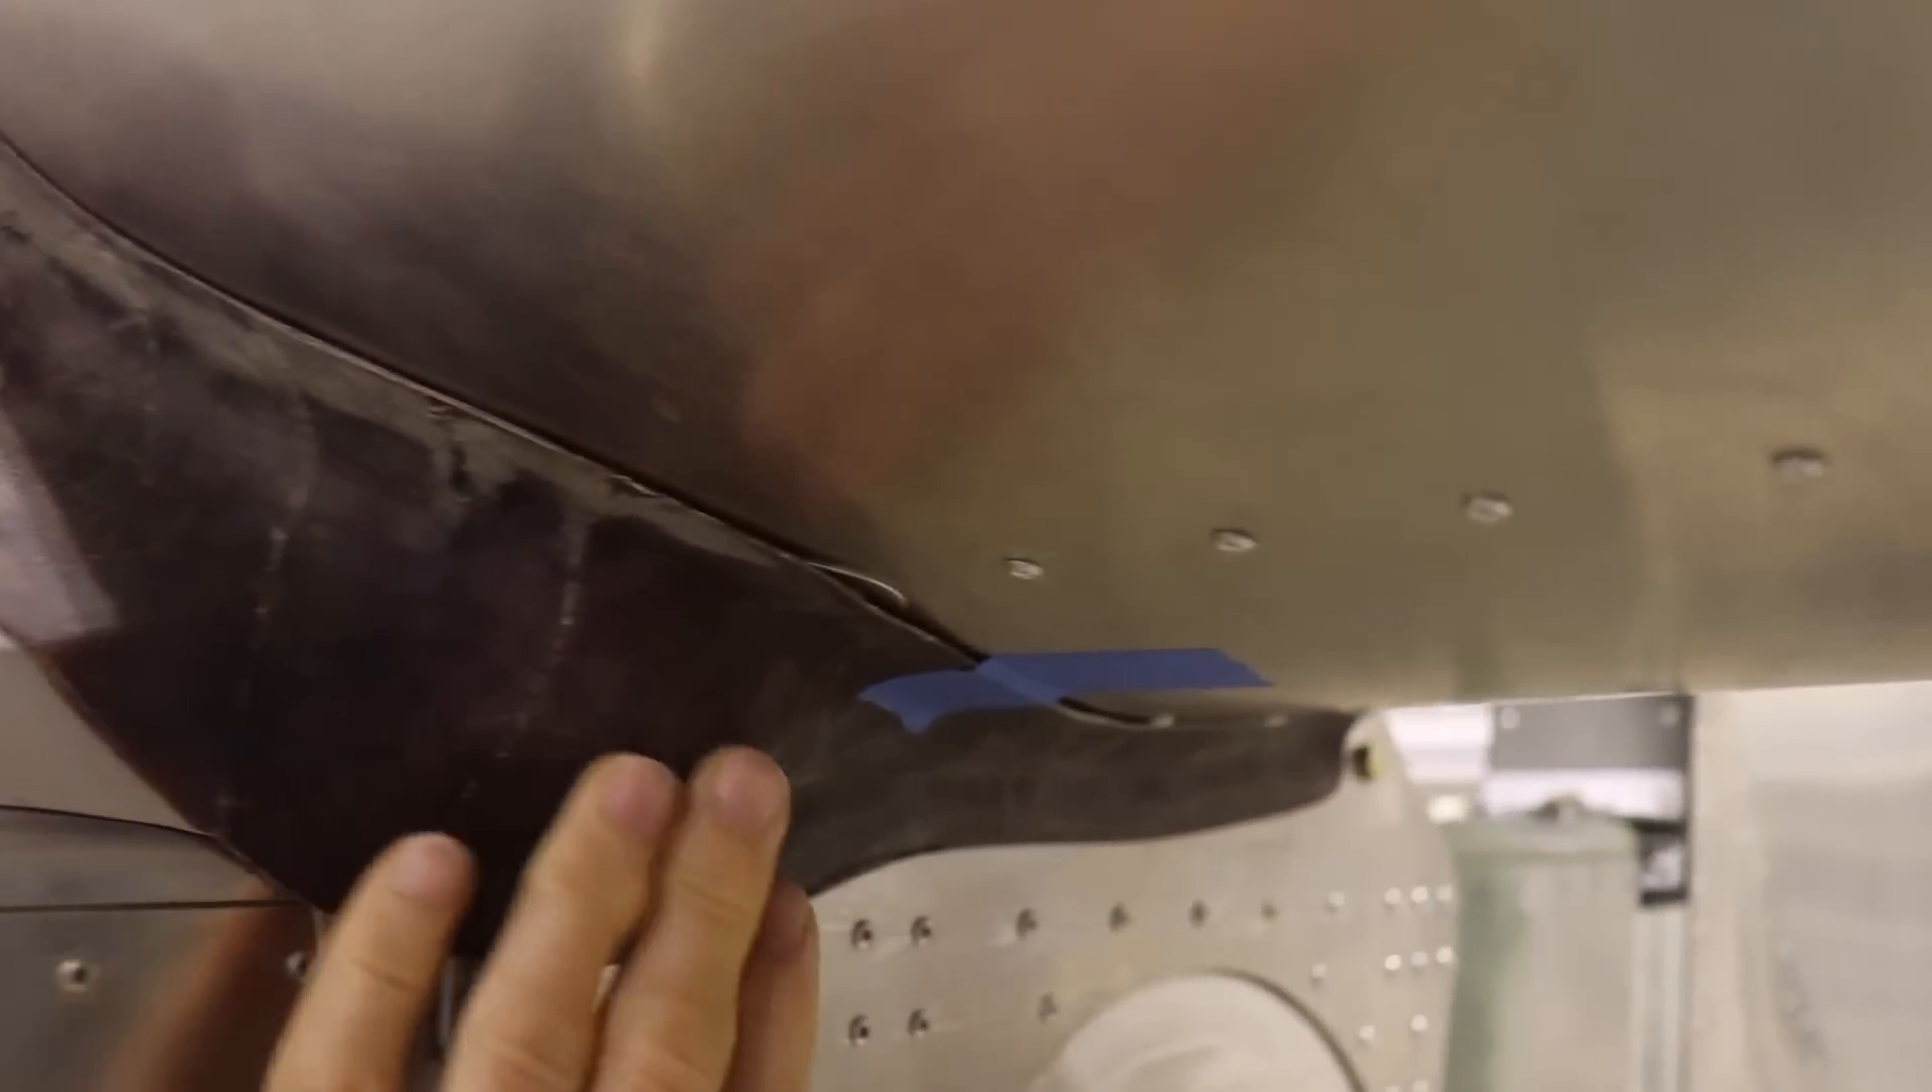All right, you can see here I have this left side or pilot side fairing trimmed and it's actually just taped in place right now, but you can see how nicely it fits on here.